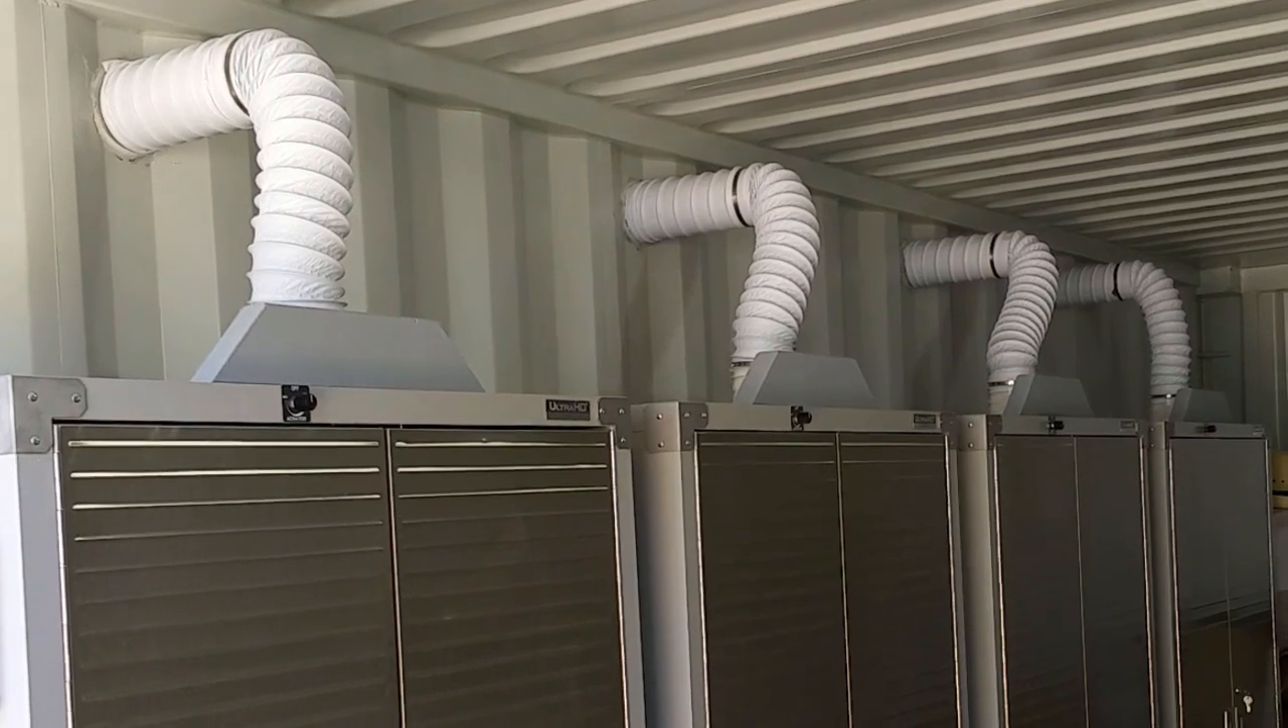And we've got all the cabinets ducted with the vents going outside.